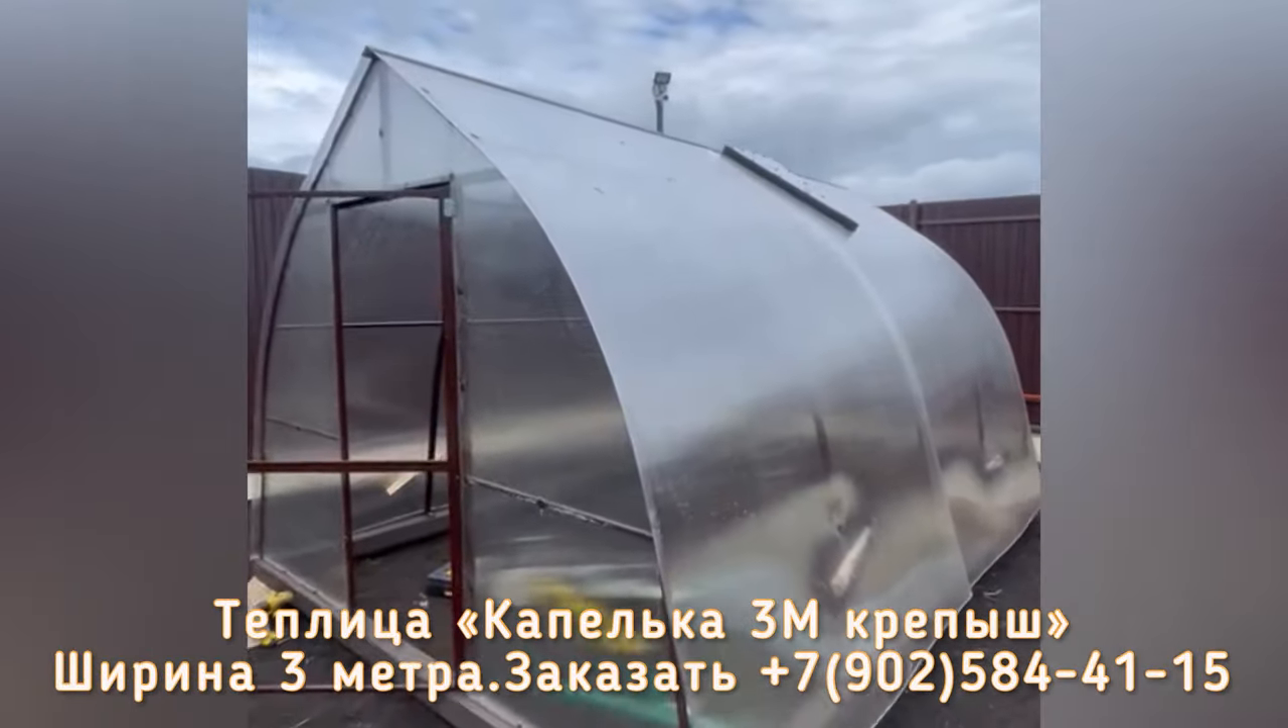Здесь мы уже перекрыли саму теплицу.